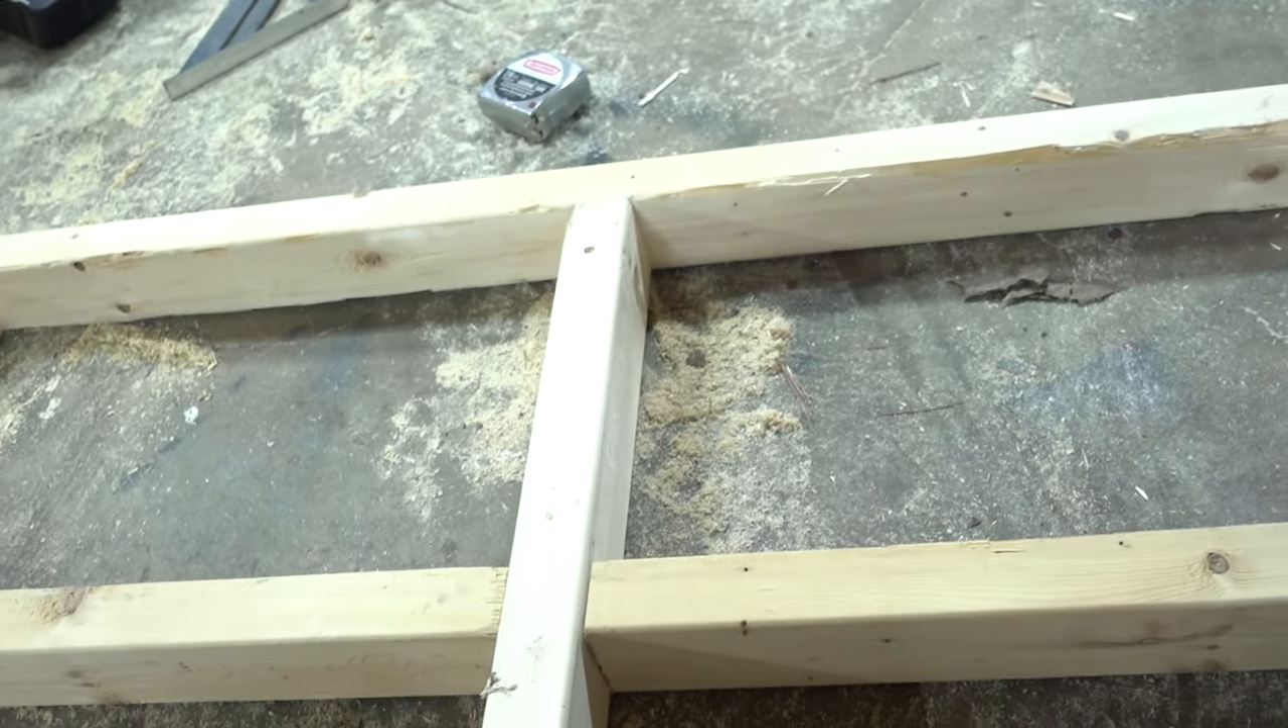I also added this cross brace in.